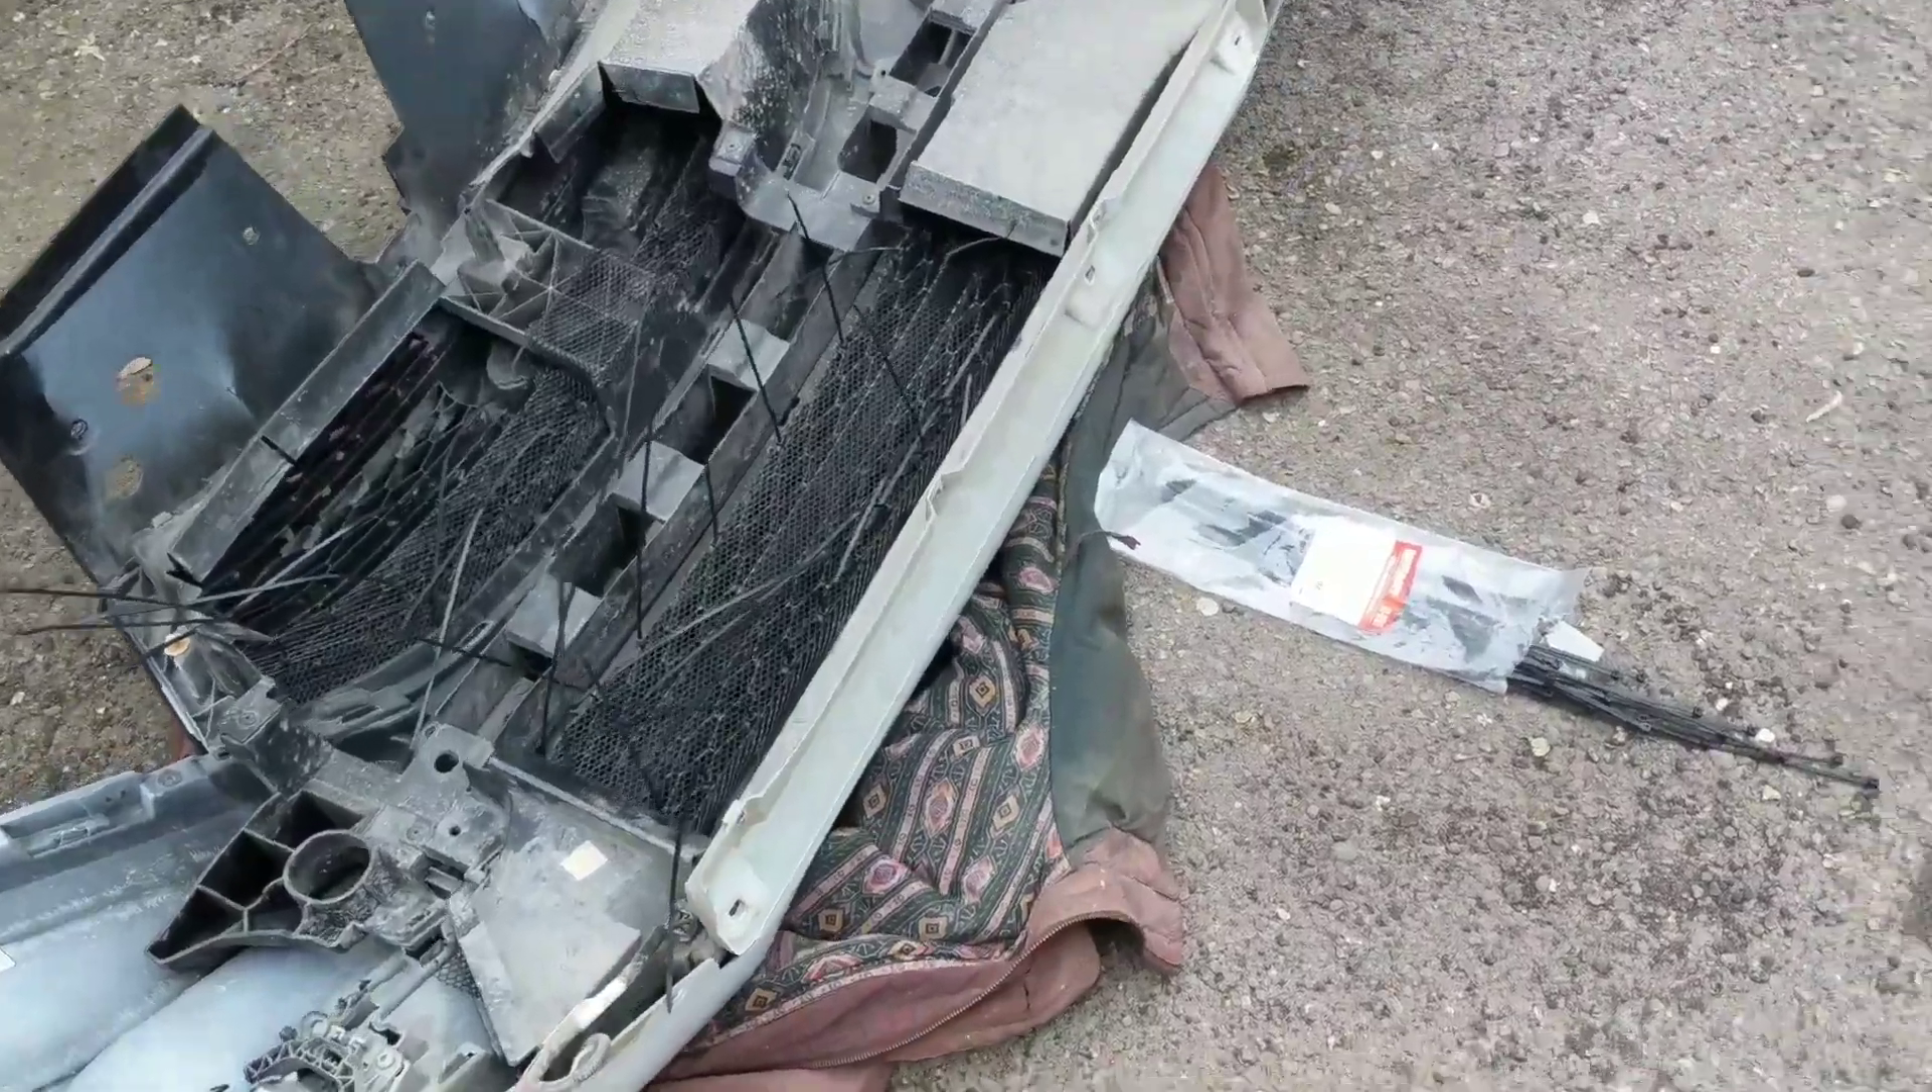Сетка установлена вот у нас обрезки сетки вот таким хомутом я крепил.